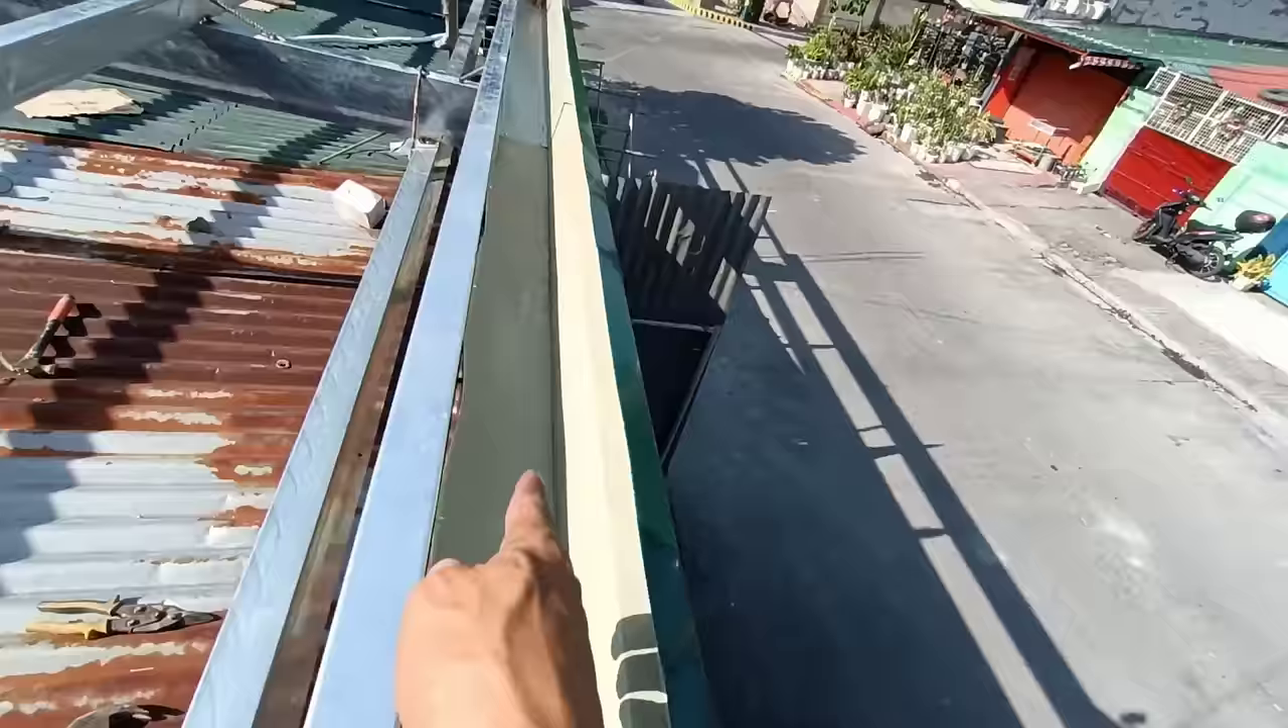So, ito na po nakakabit na yung gutter natin.